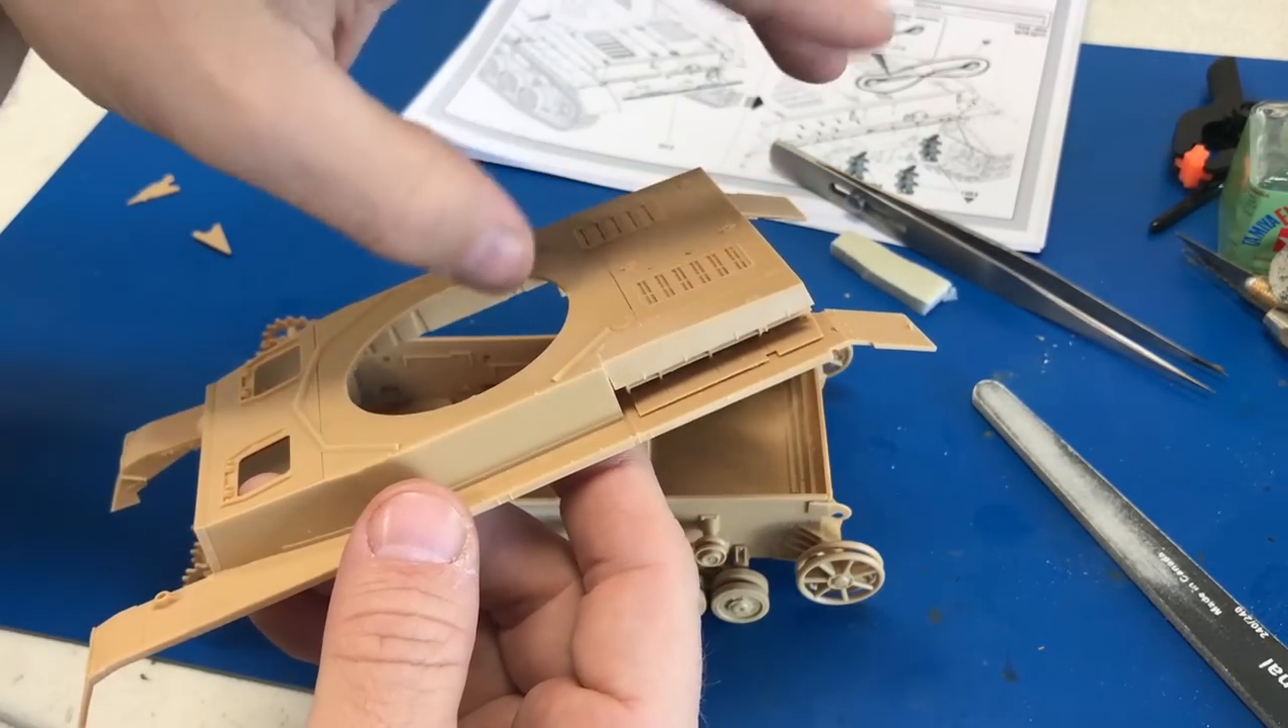We will come back and show you how it fits onto the lower hull. So we have the upper part of the hull put together here.